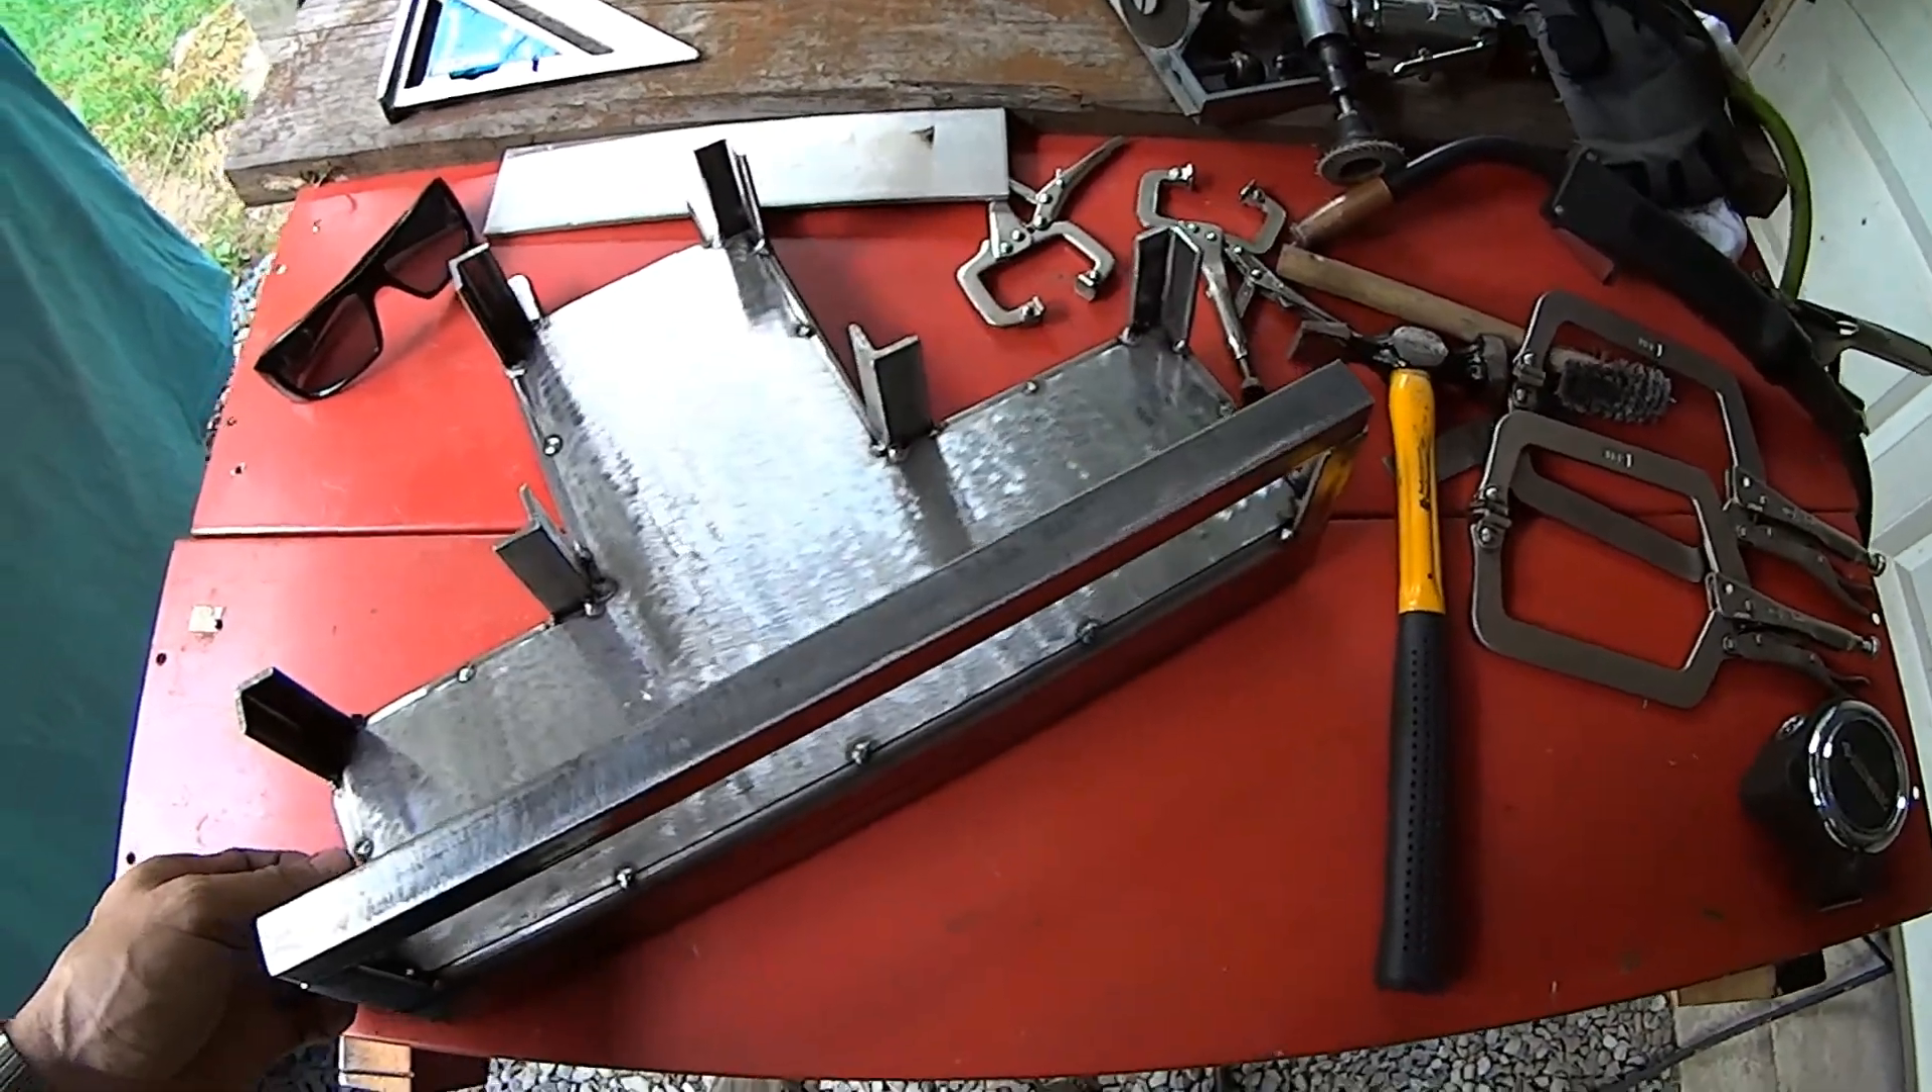You can see i've got all my uprights put up.